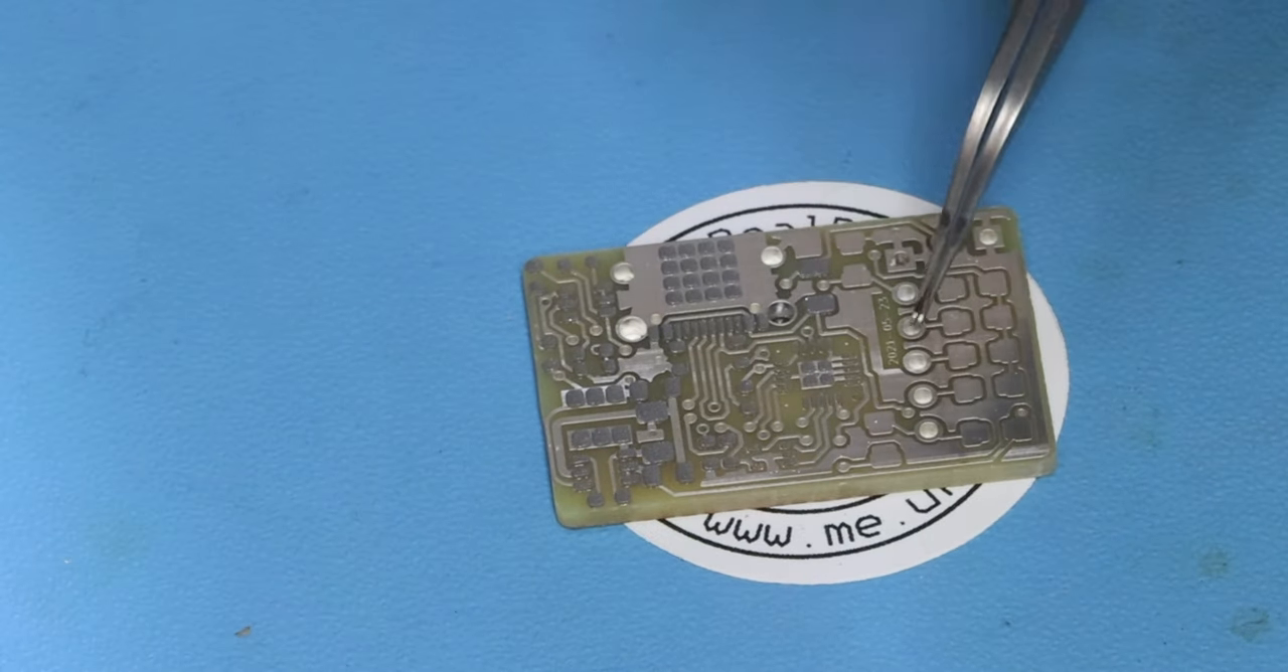So all I've got to do is put the components on now.